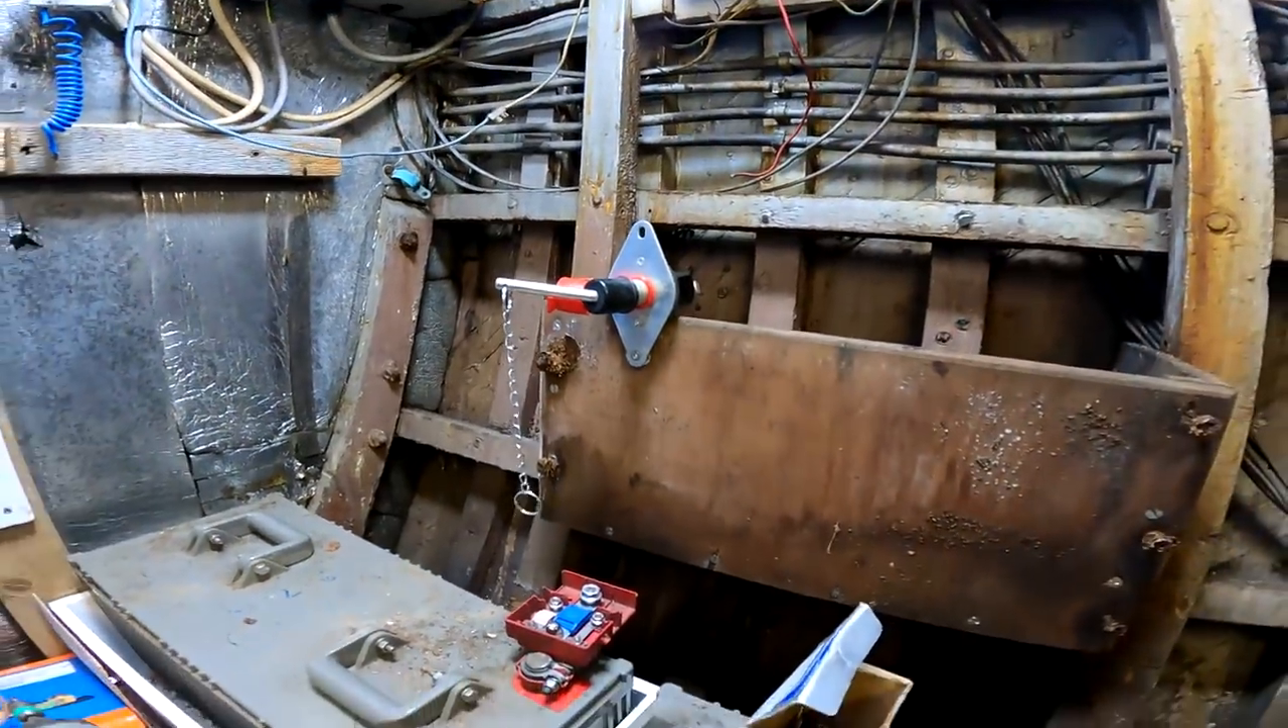Very temporary at the moment the battery isolator is on there like so because i haven't got a hole saw.